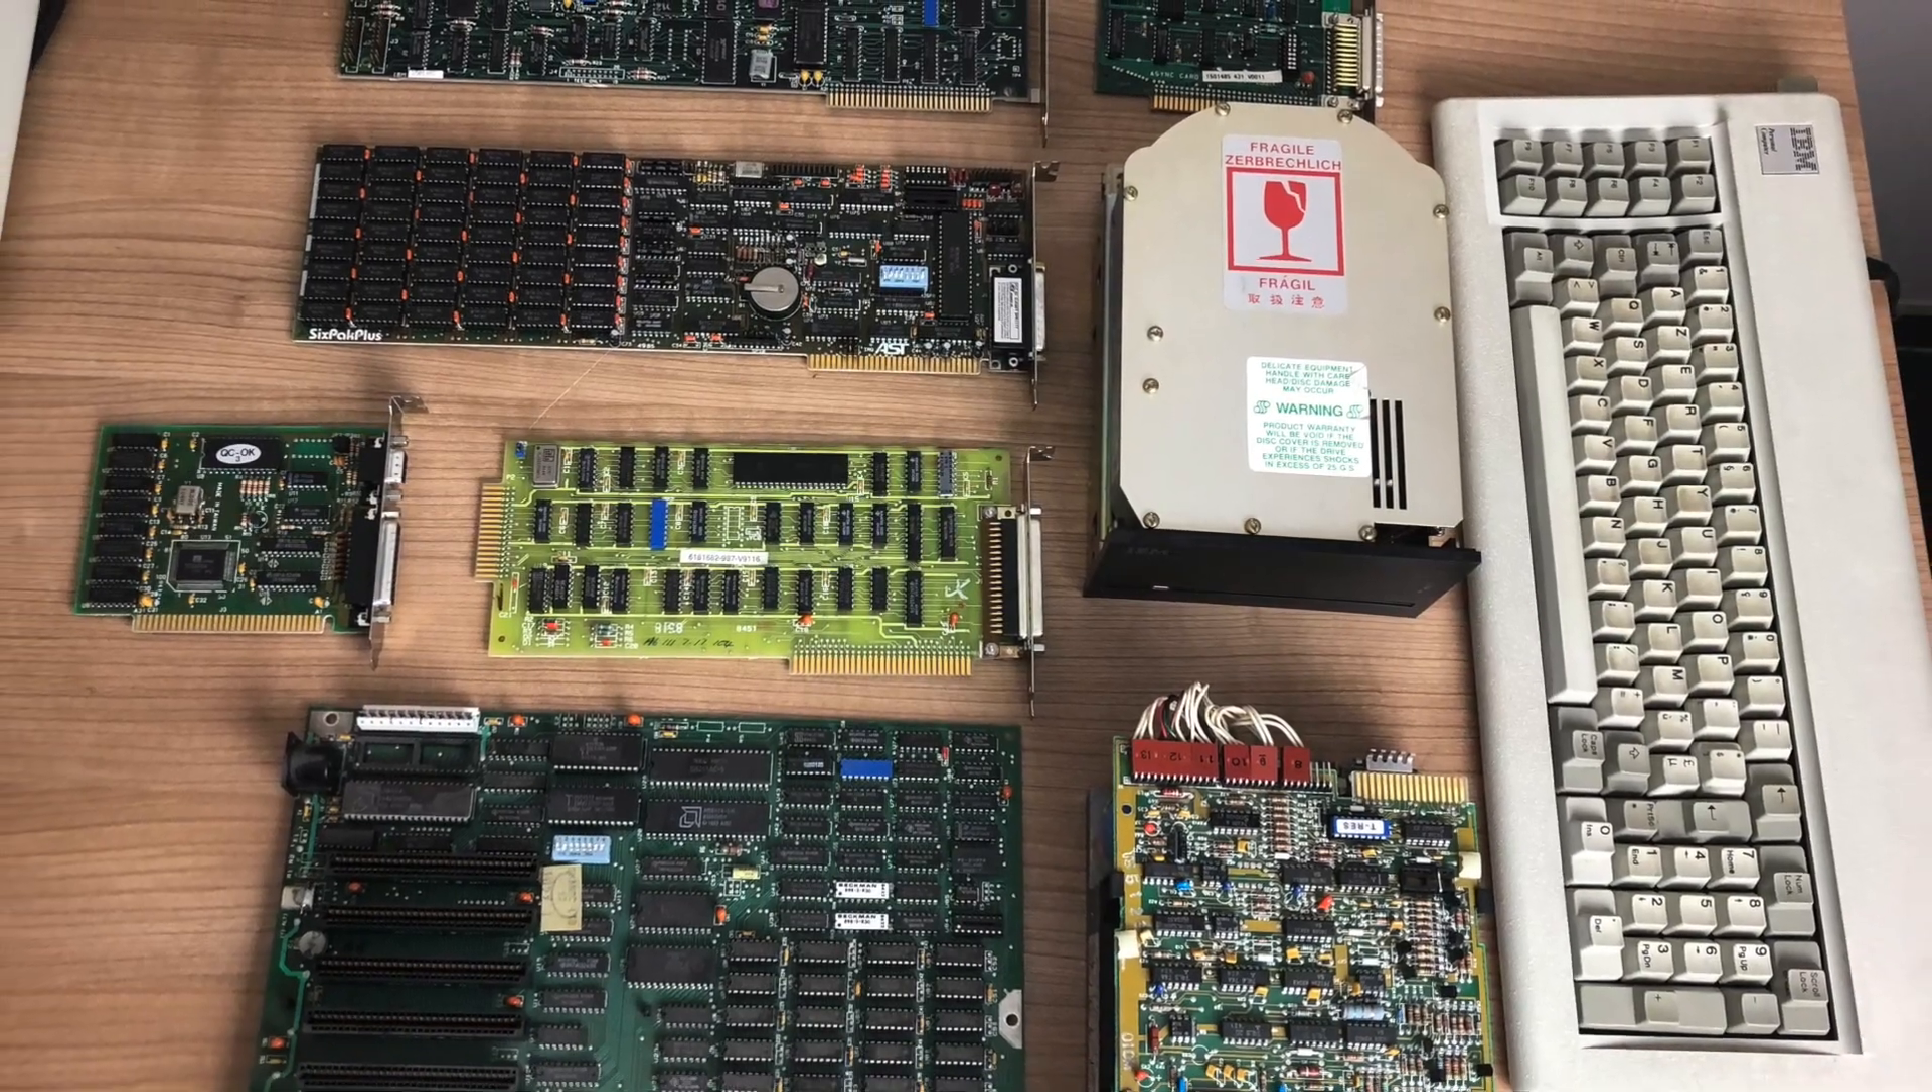And here we have it all of the components that make up an IBM 5160 completely disassembled.